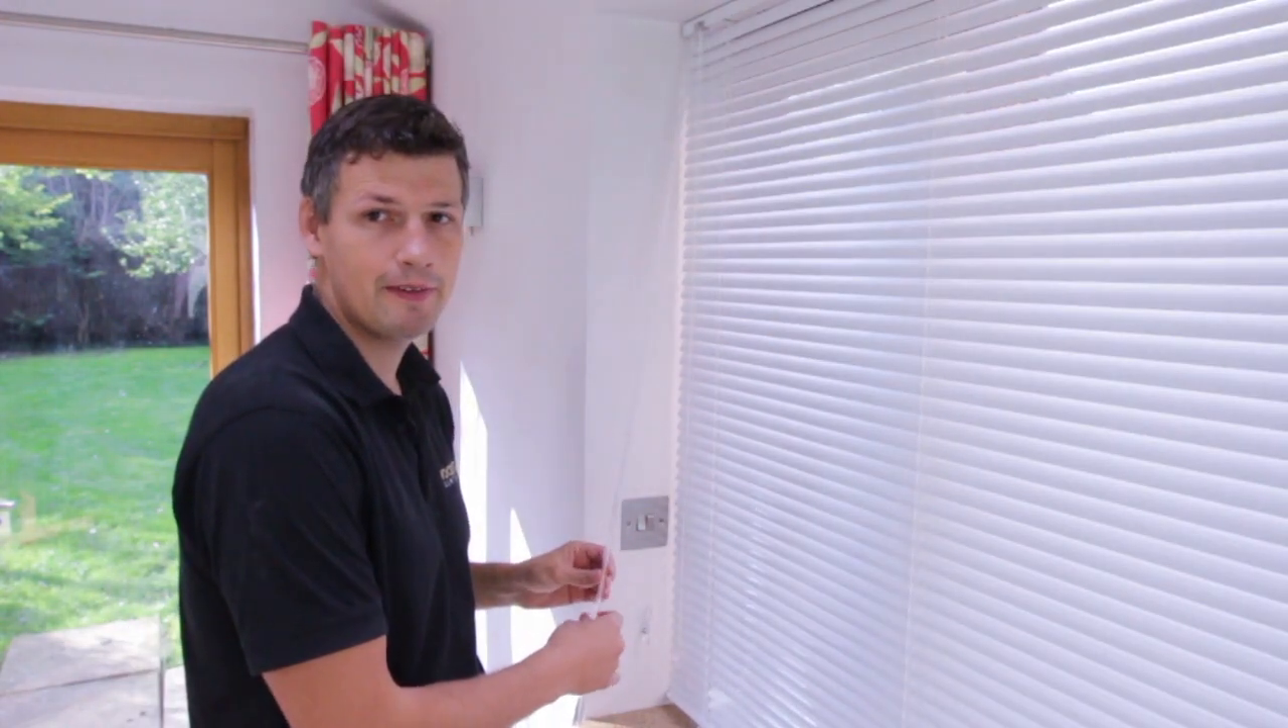You've now fitted your first Venetian blind.